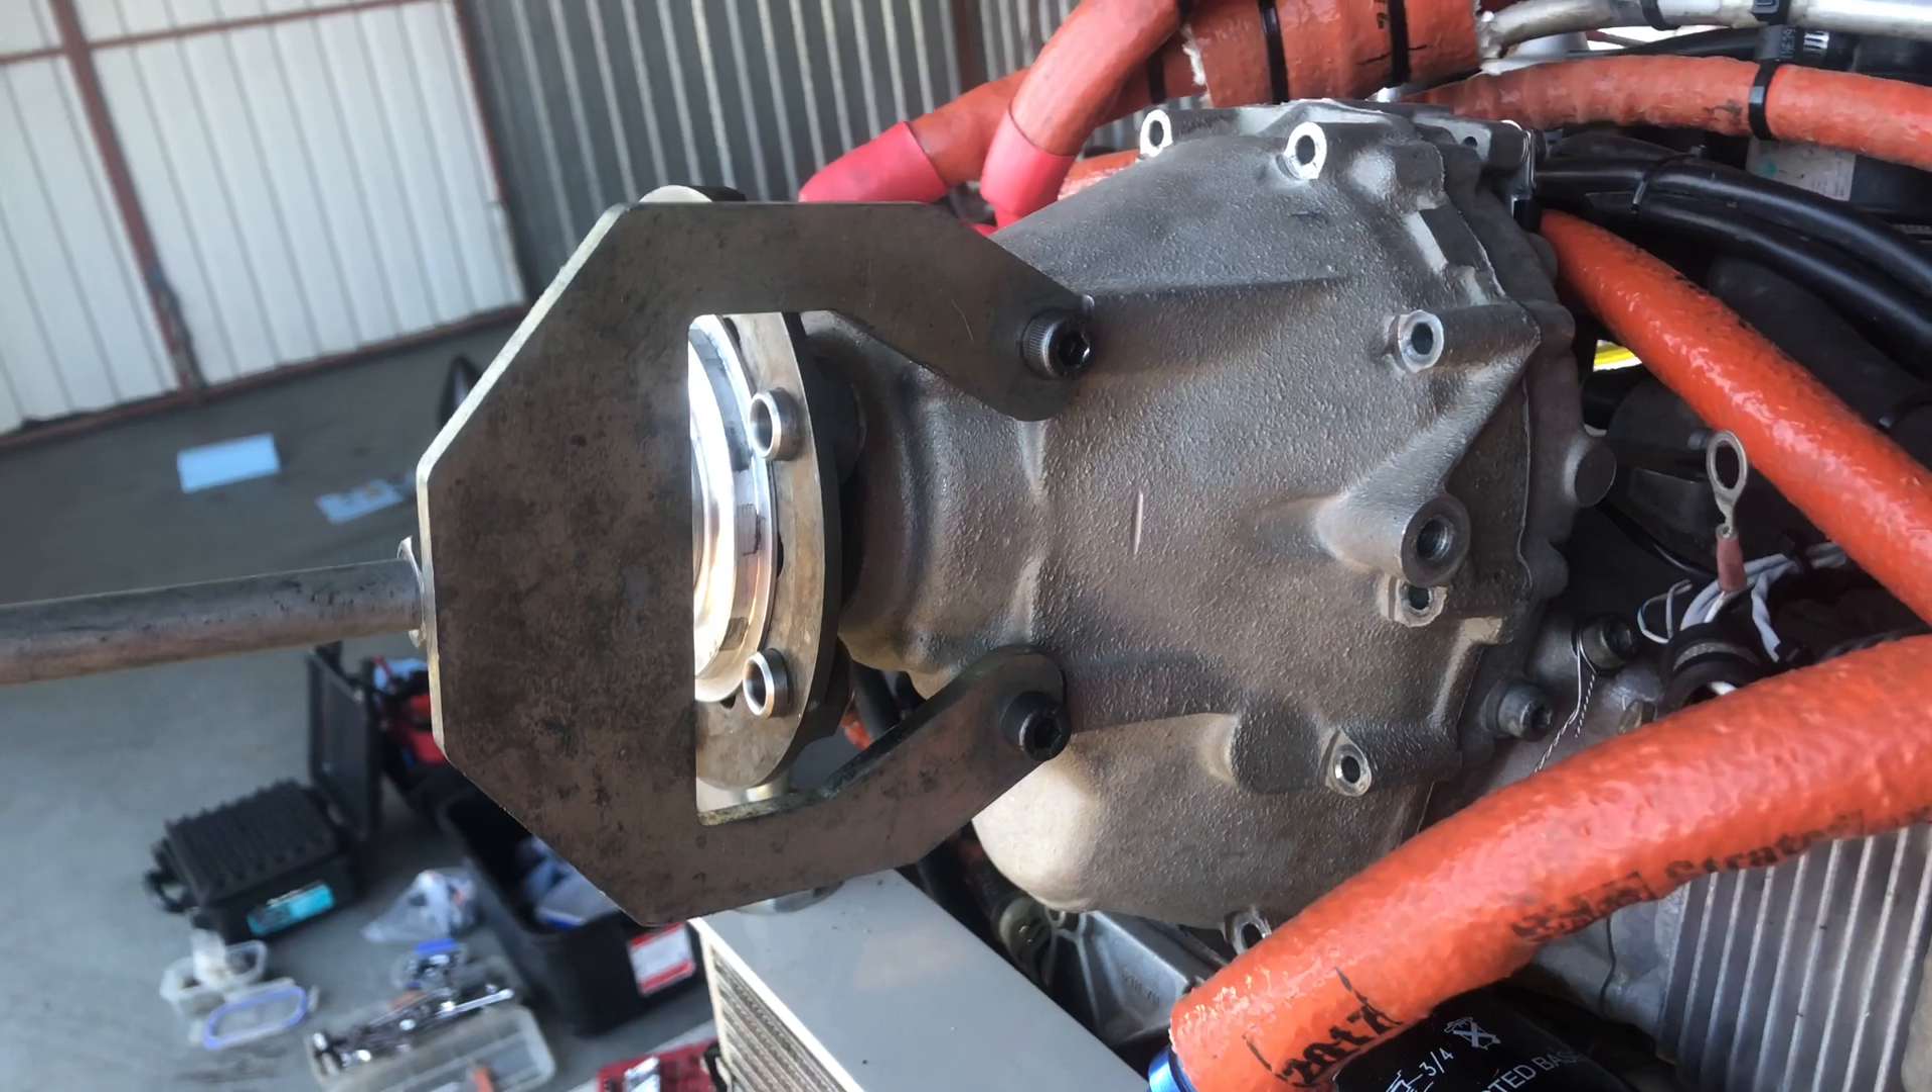Okay so now we have all of our gearbox bolts removed and we have the gearbox remover slide puller installed and that's held on to the gearbox using the two M8 bolts that are built into the casting here.